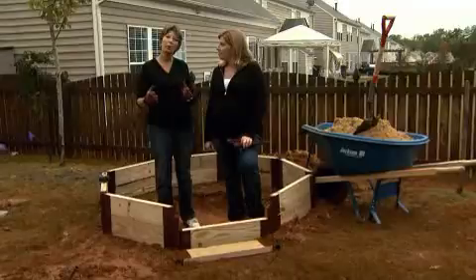Now we started out by just putting together the sides of our pond and they just hinge together which allows us to move it around, it's flexible.